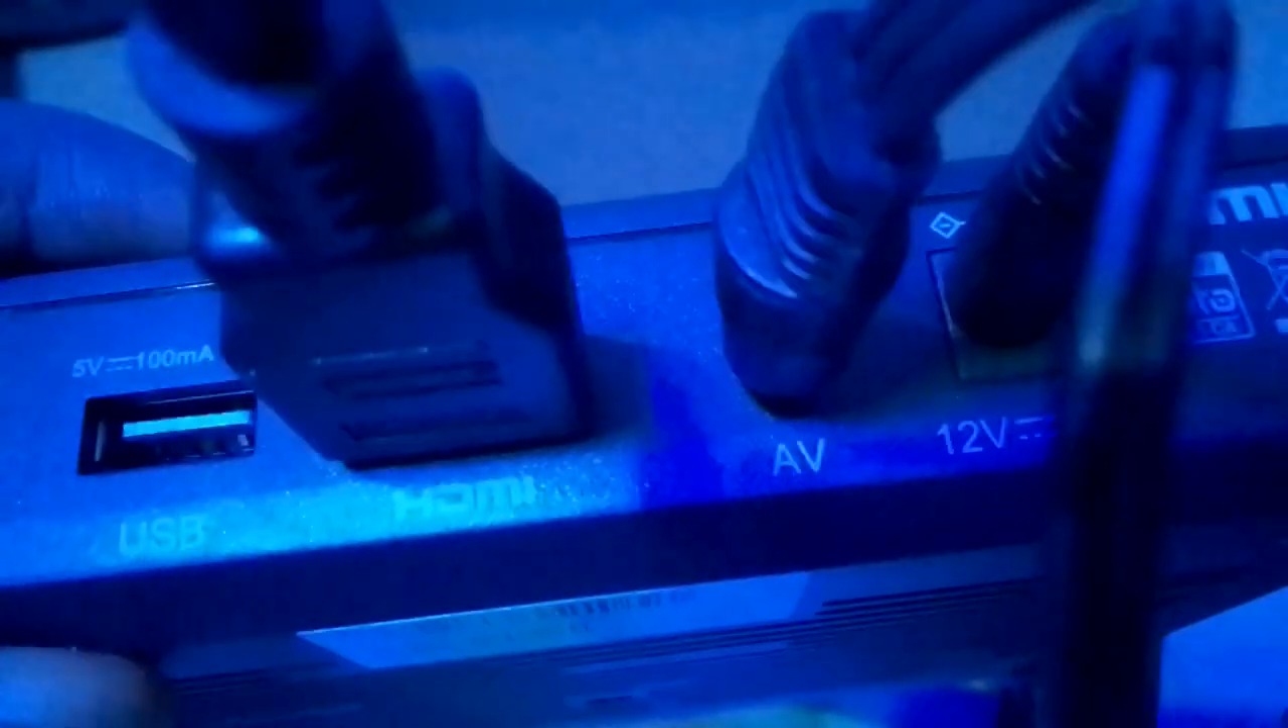Everything is in place now we have plugged the HDMI cord yes we have connected the AV we have connected also the power cord.